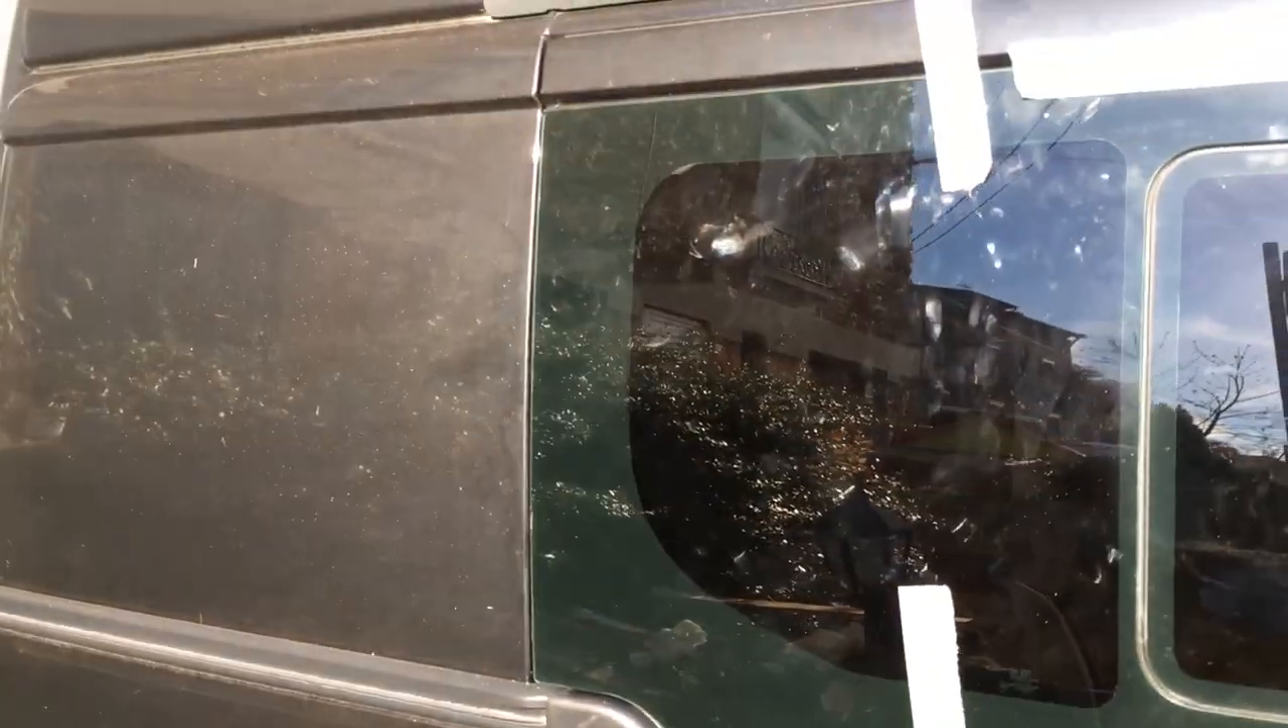Là c'est la fenêtre qui est juste posée qui est juste scotché.